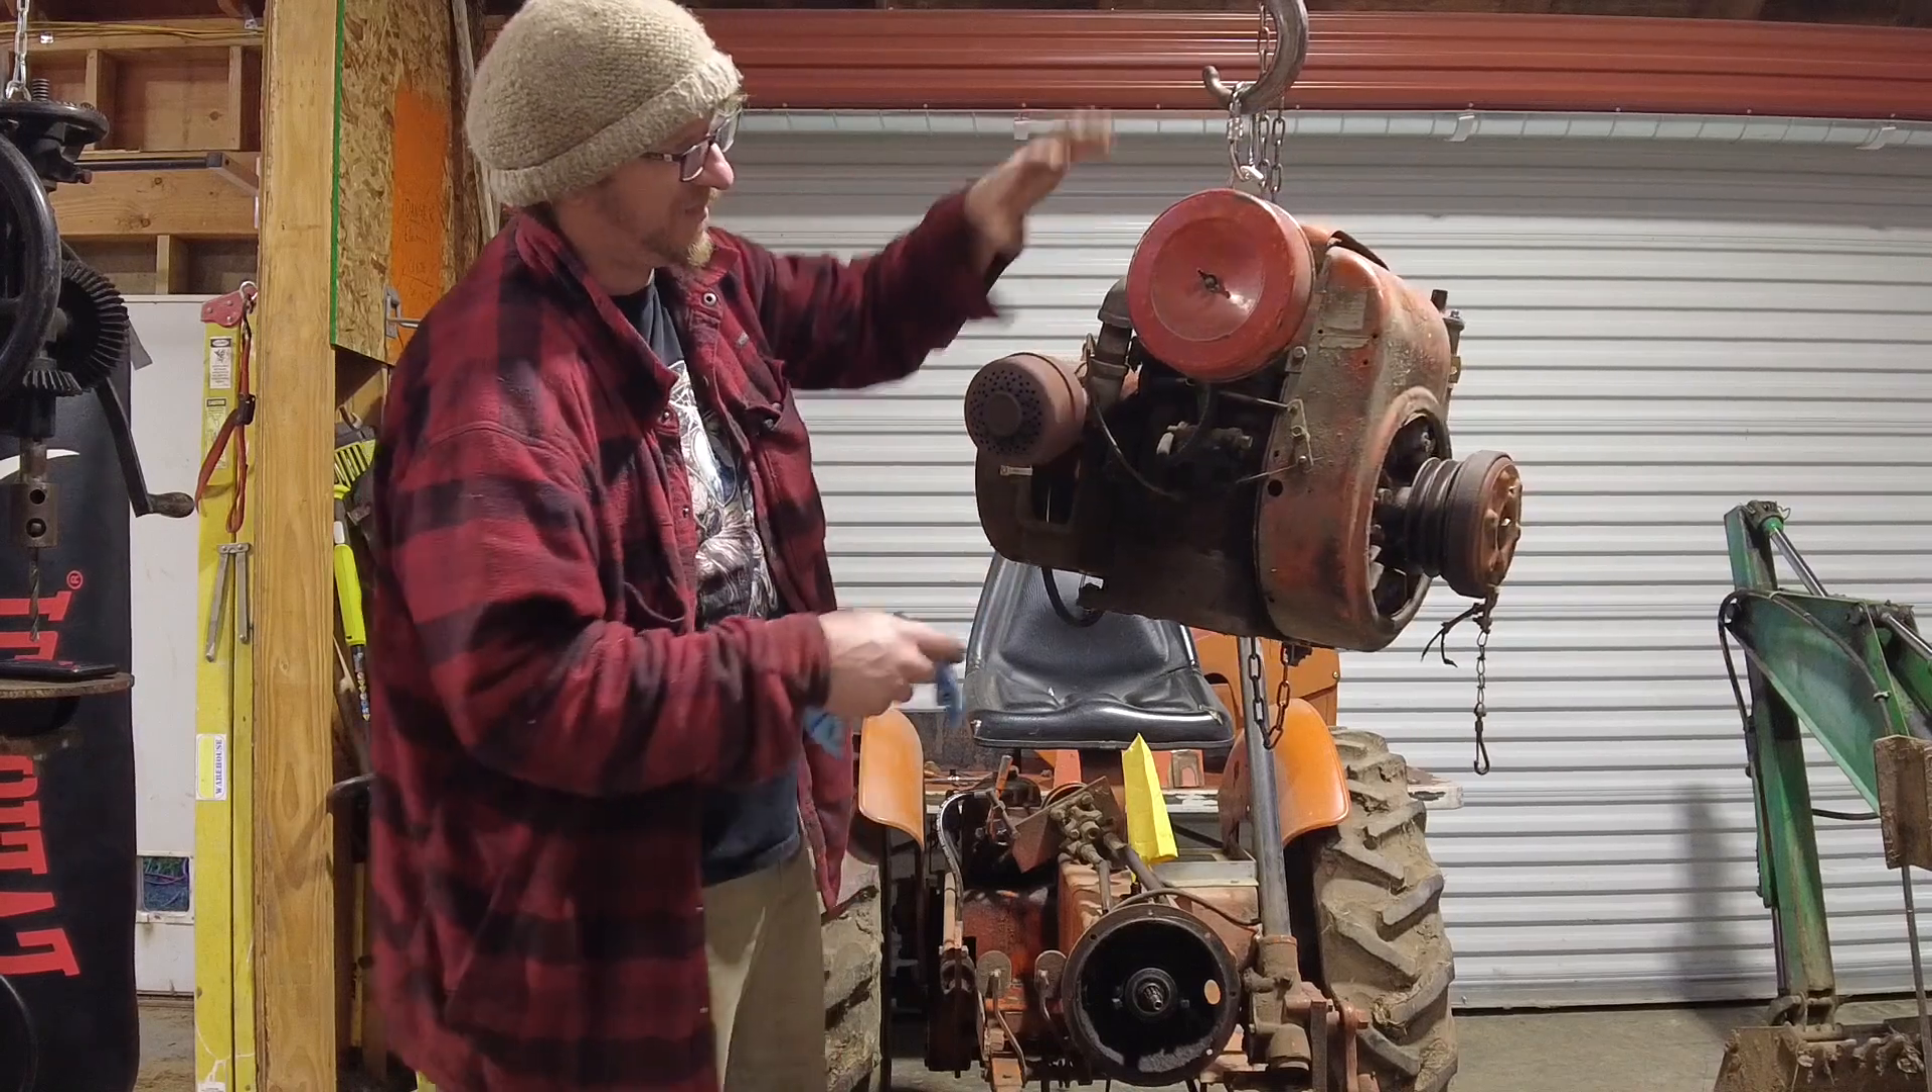The motor, the engine is off.